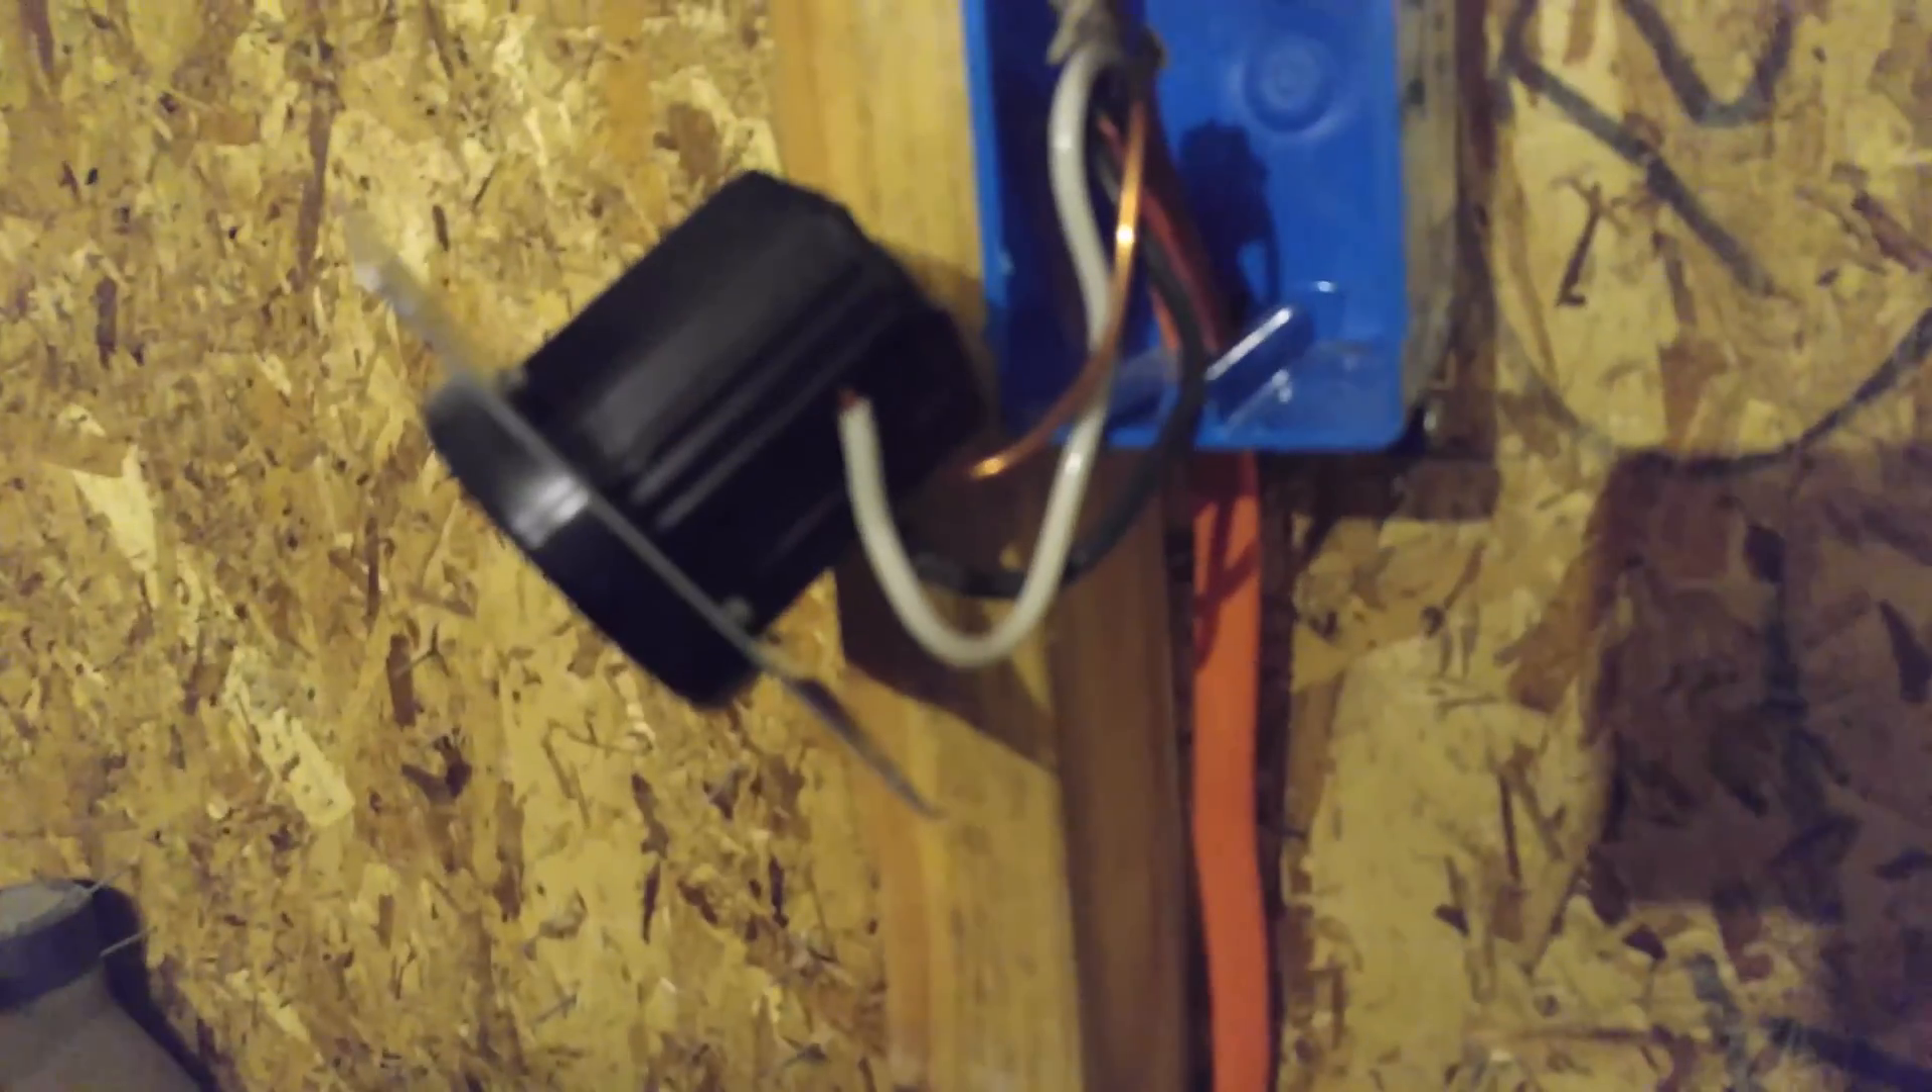I haven't taped the white wire because it is hot.